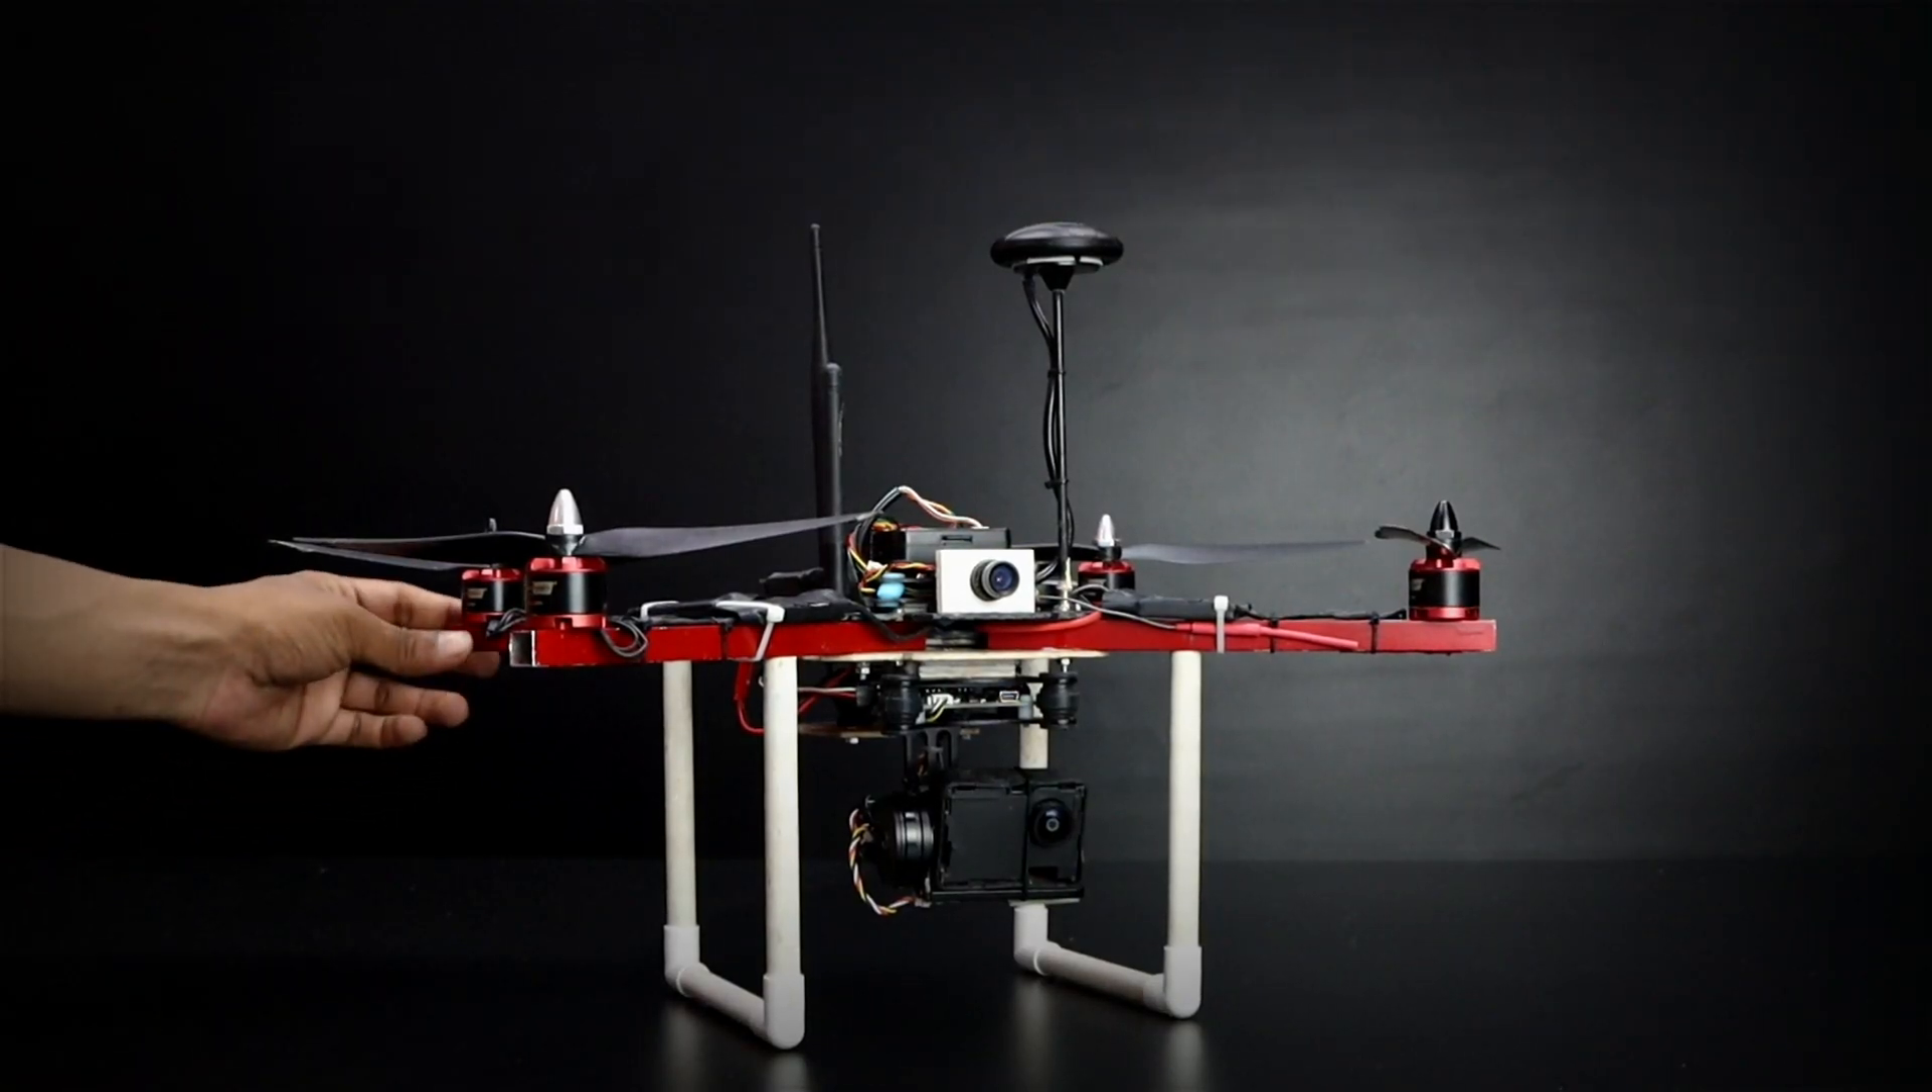फाइनली हमारे ड्रोन में गिंबल का इंस्टॉलेशन कम्प्लीट हो चुका है।